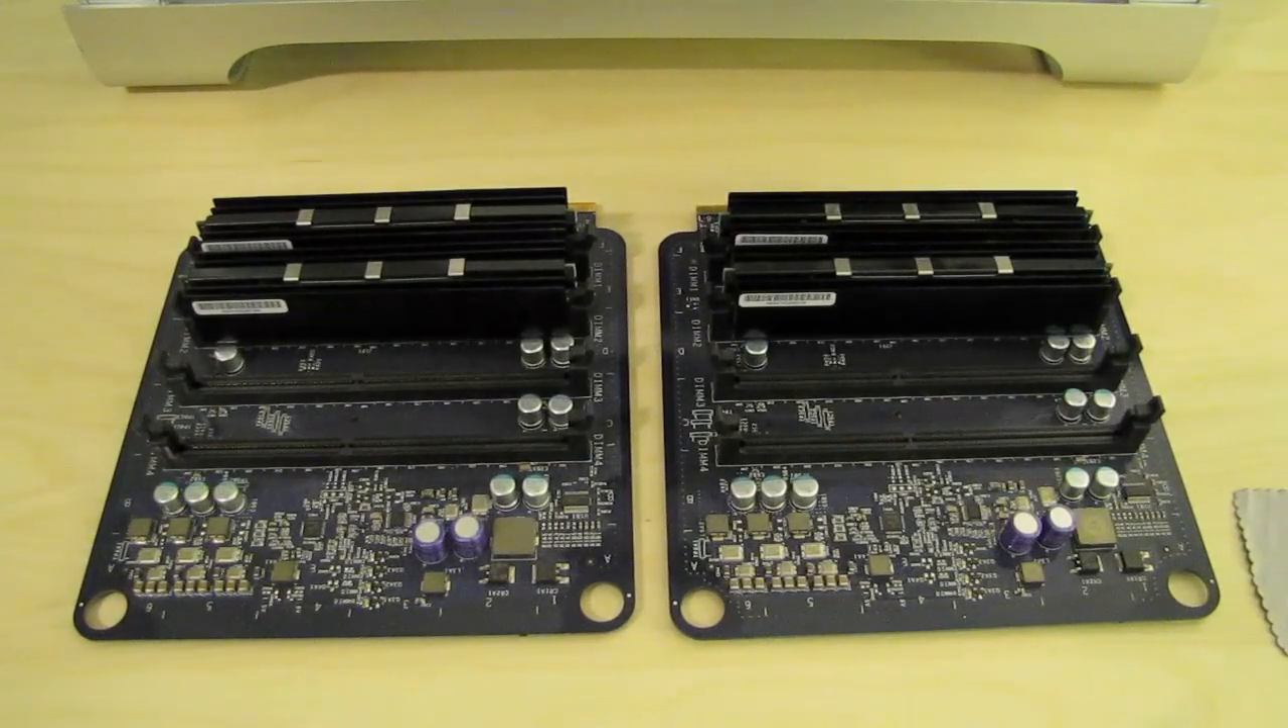So here are my riser cards out of my Mac Pro.